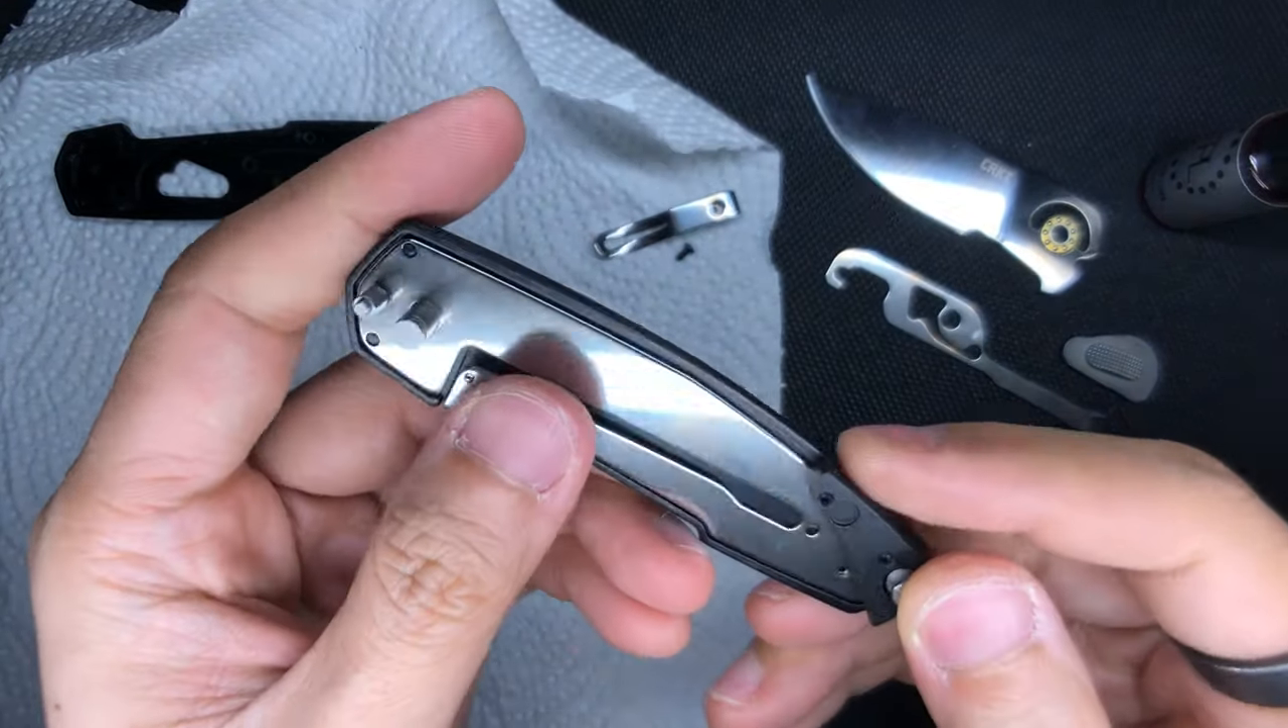With that we are basically done with the lock side scale with the exception of the pocket clip that i've not yet installed.